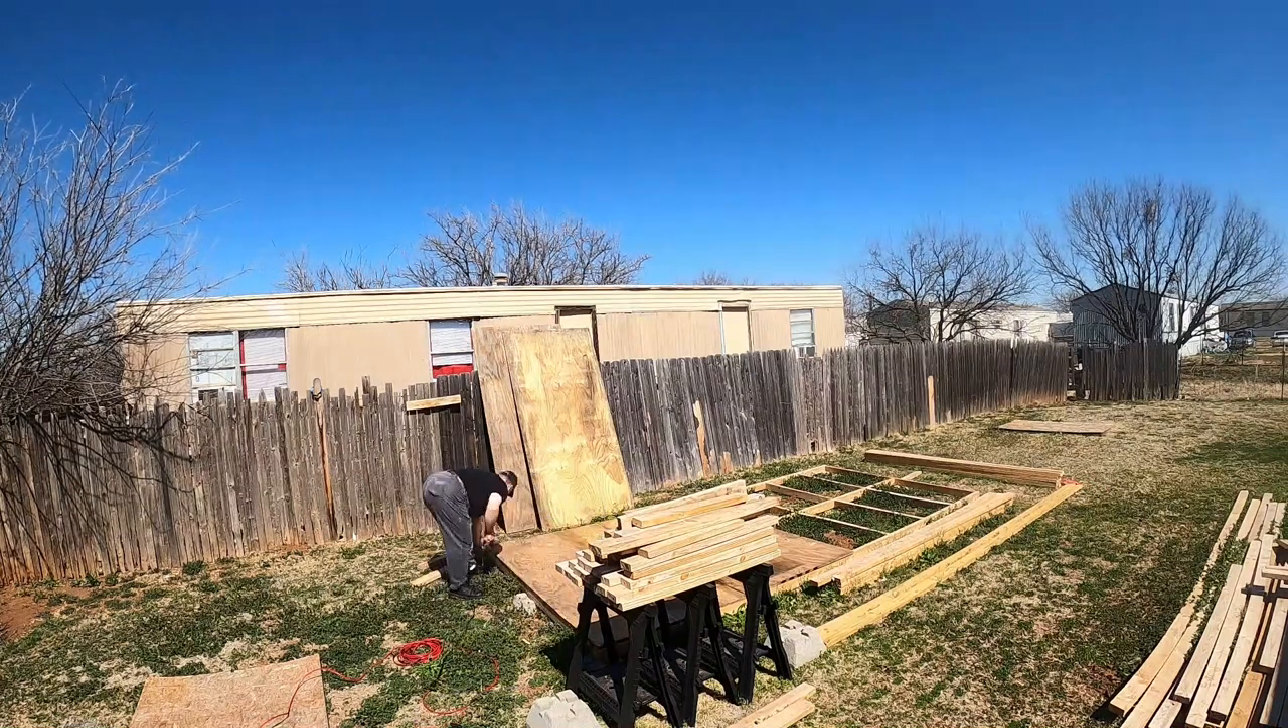And now, at this point in the video, I have already completed the frame. And I had already put down the first couple of sheets of plywood for the floor.